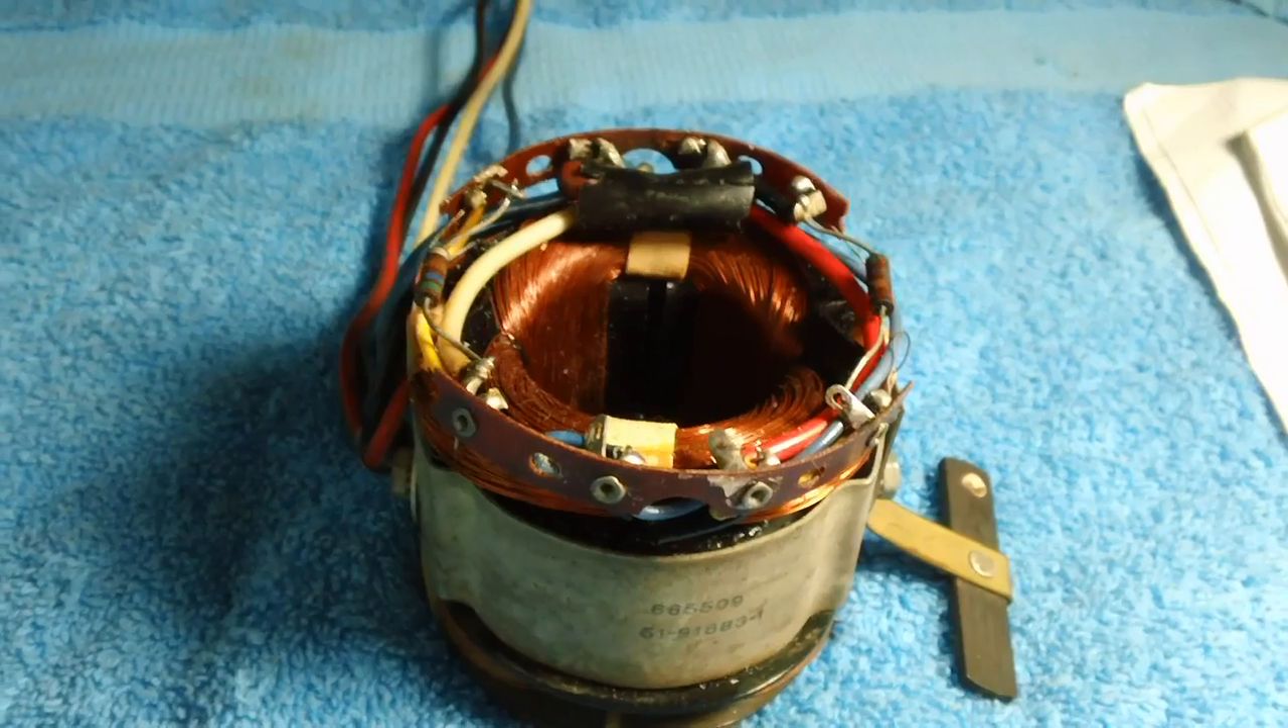Well, the old yoke is out of the TV.